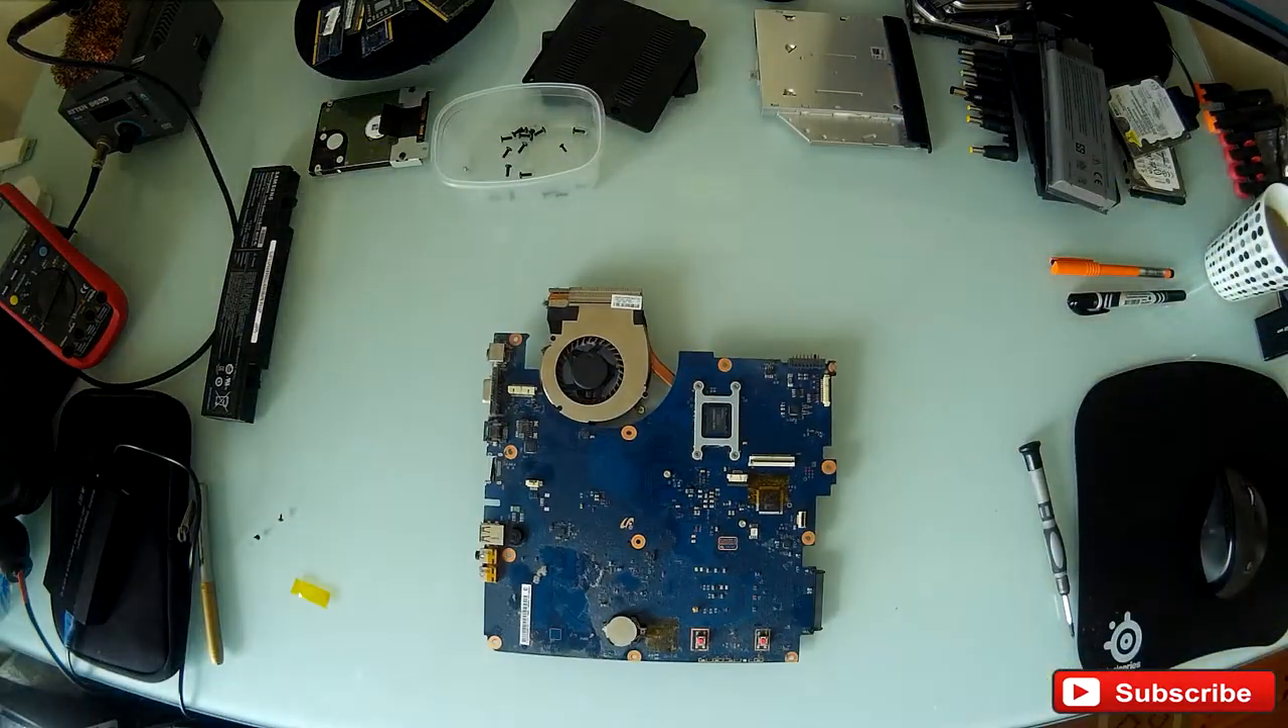So that's the motherboard taken out.